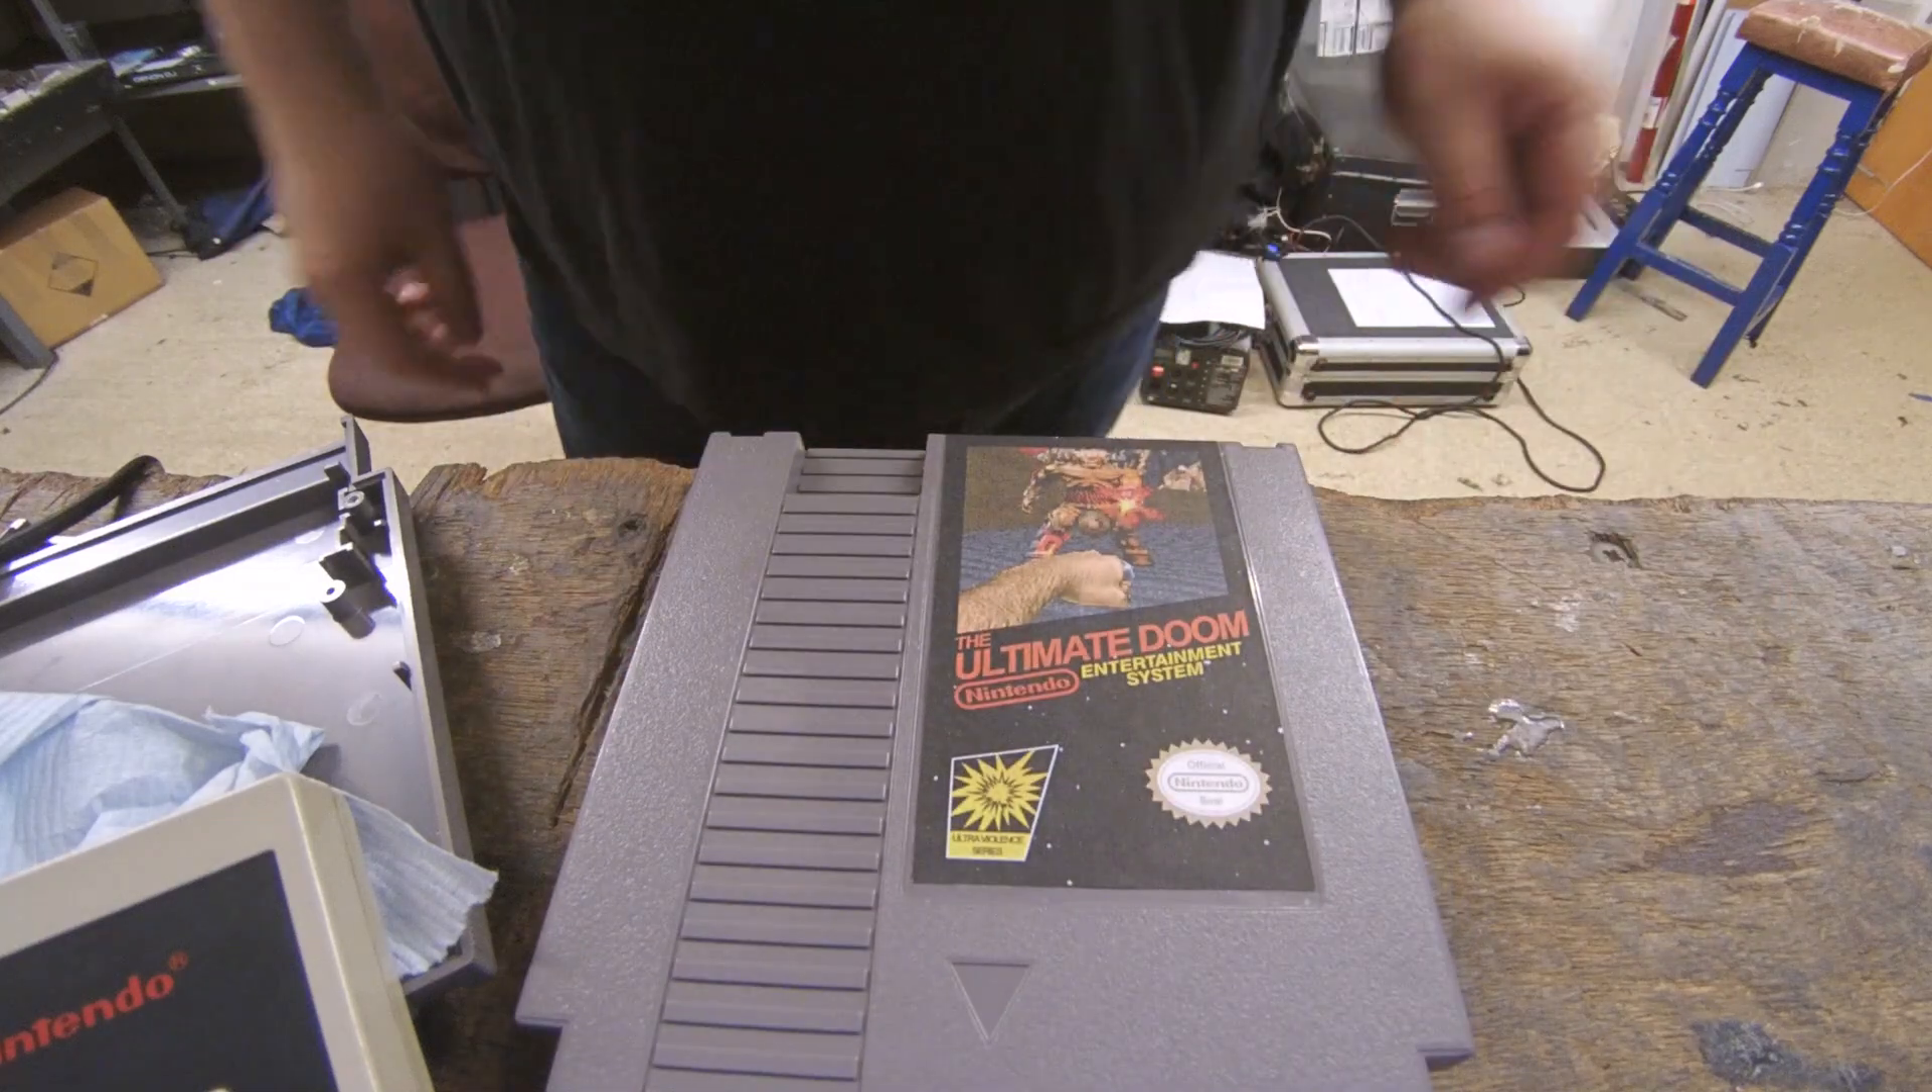Of course we need a new label for the cart, so after removing the old label with help from a heat gun, we just affixed the new label and we're done.